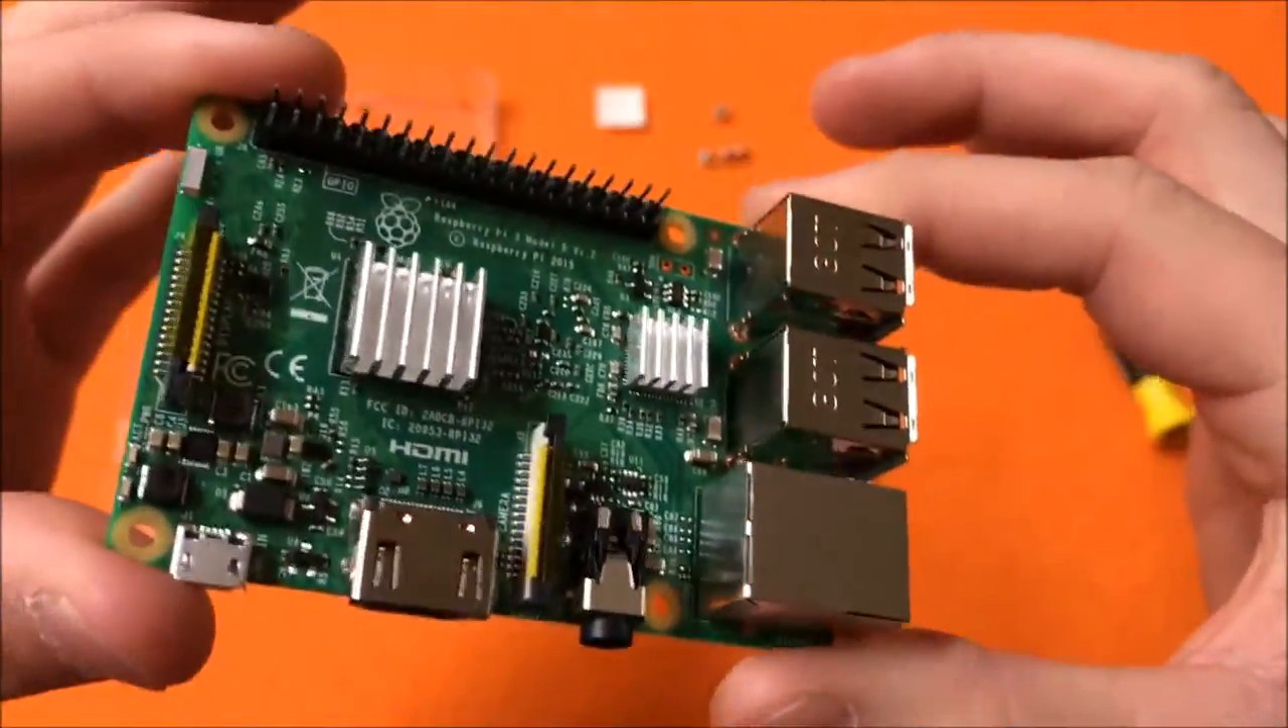As you can see I've already put the heat sinks on here and here just to keep the heat down when doing intensive computing processes and games and stuff like that.